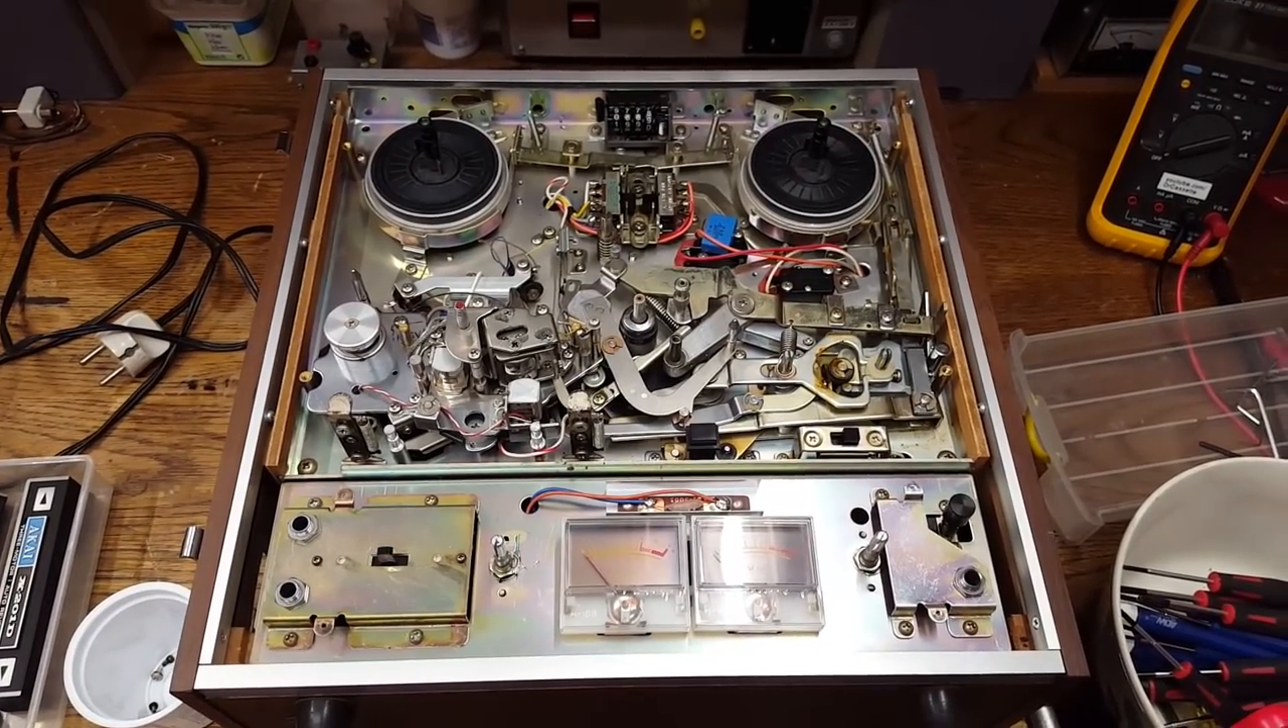I now have the faceplate removed. It comes off in two sections, the upper silver part and the lower black part, which is quite obvious.